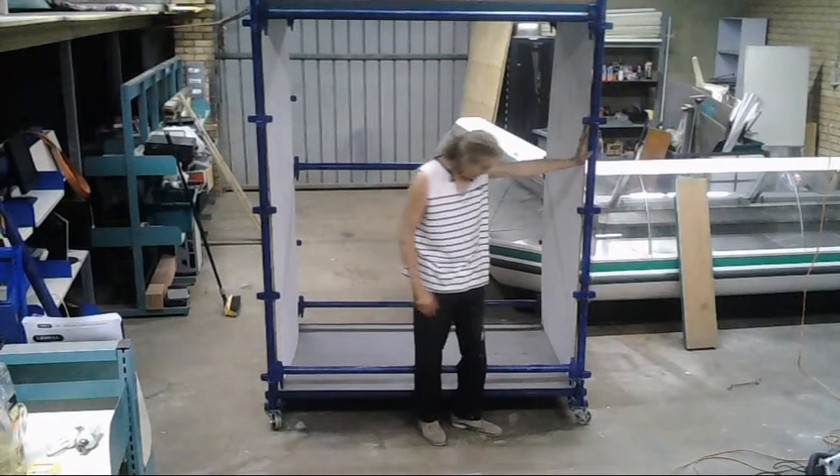There's the two side panels in place.